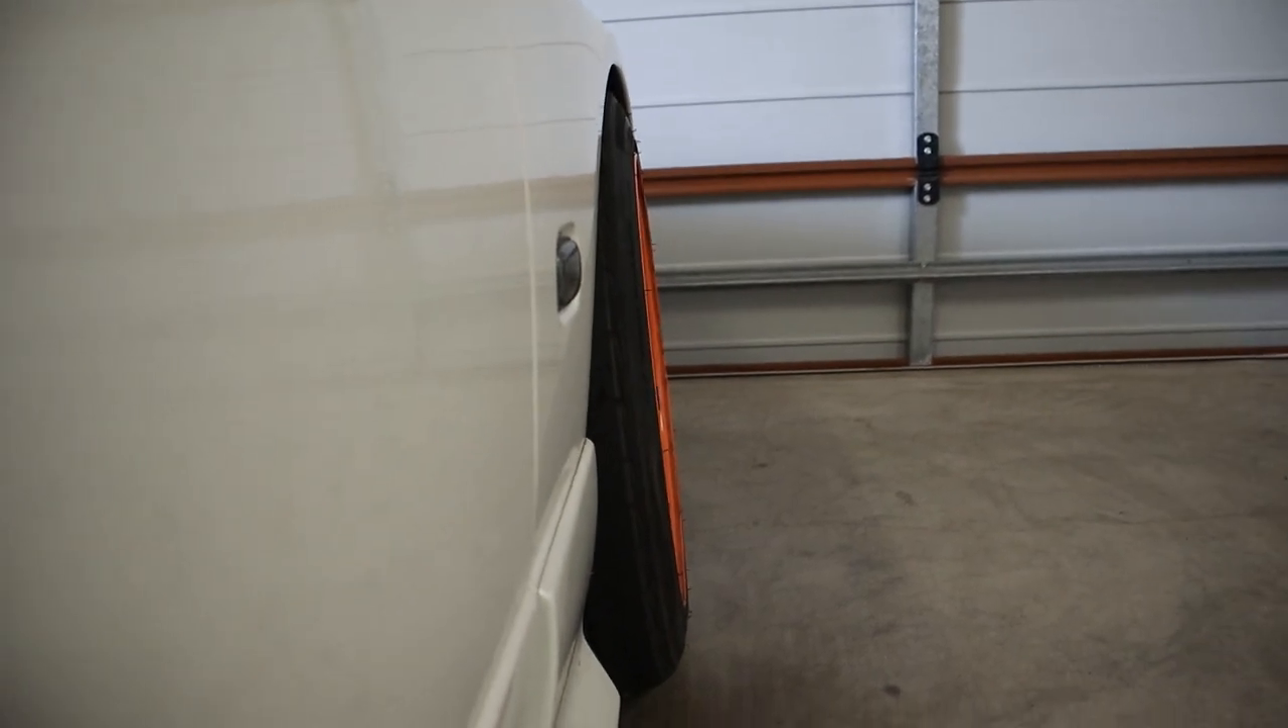And you can just see how much of the wheel and tyre is protruding out at the bottom.